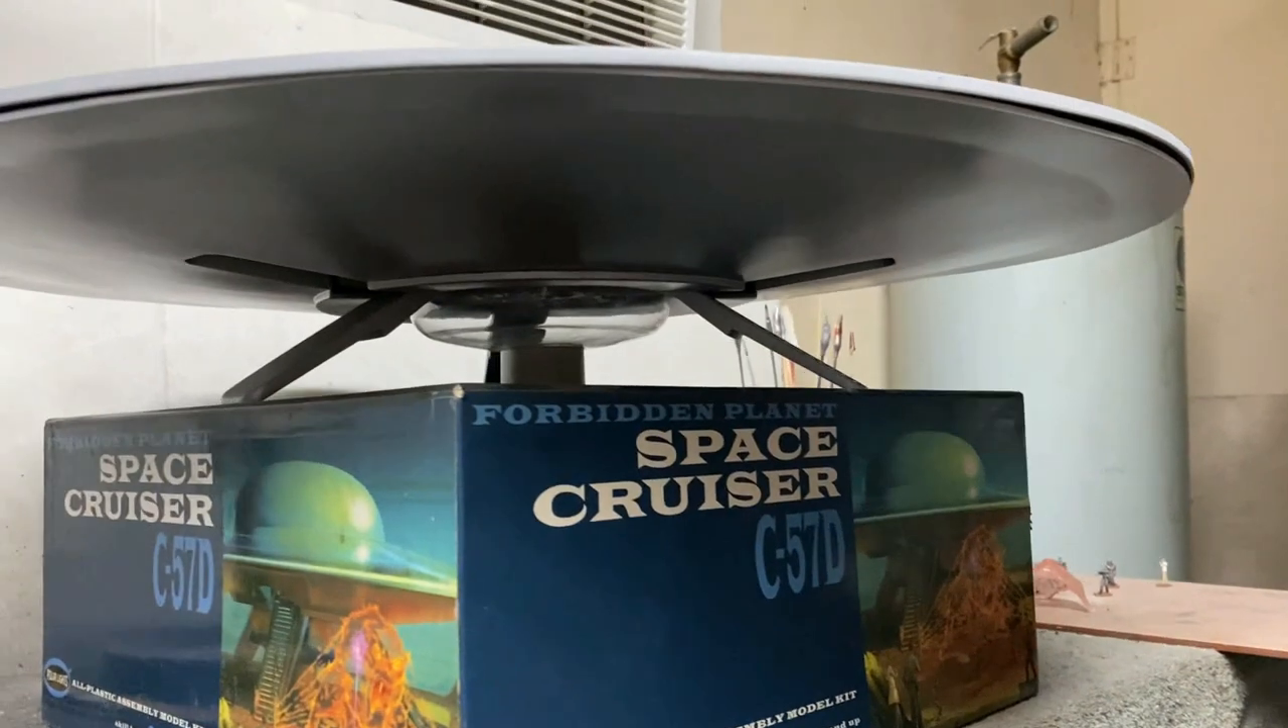Now you can see I've got the landing legs glued in place down here on the bottom.